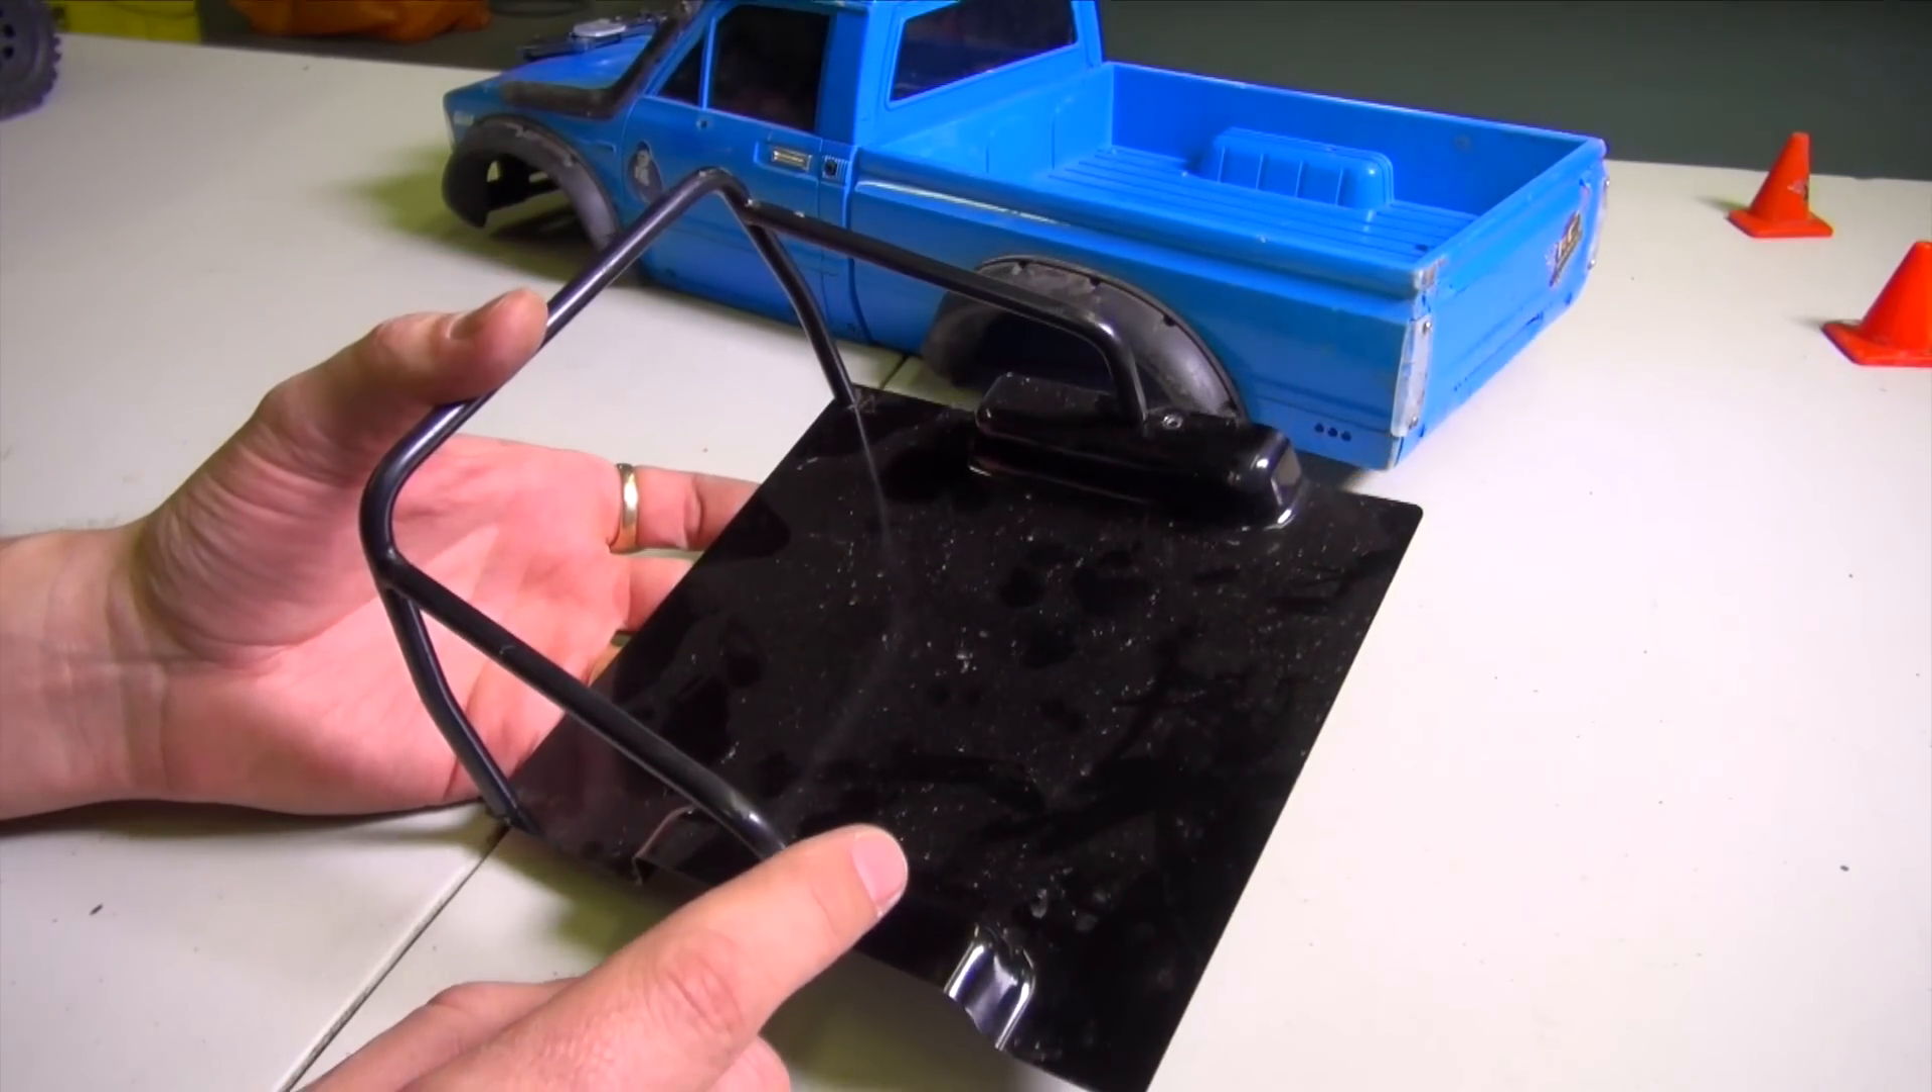What I'm going to do today, you can see I've already removed this back roll bar and the reason why I'm going to do that is I'm actually going to use this in my Ford FX4 that I have.